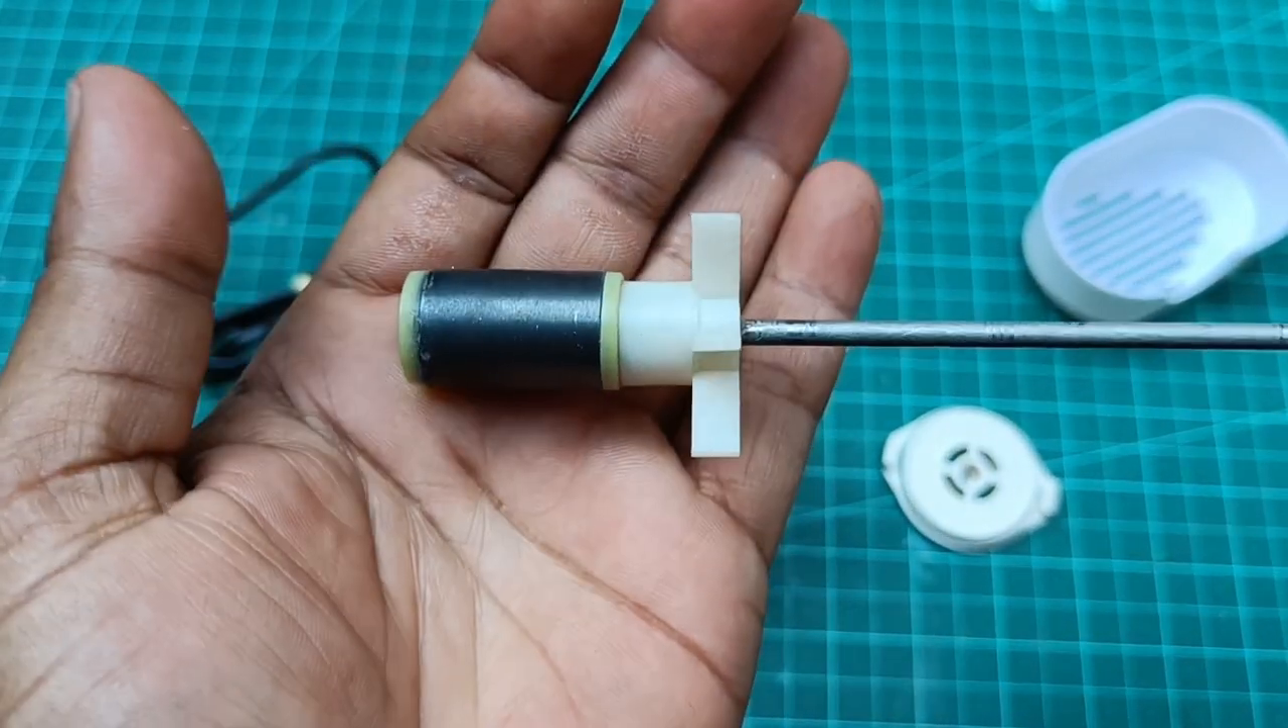इस तरह से इस spoke के साथ में यह magnet rotor fix हो चुका है।